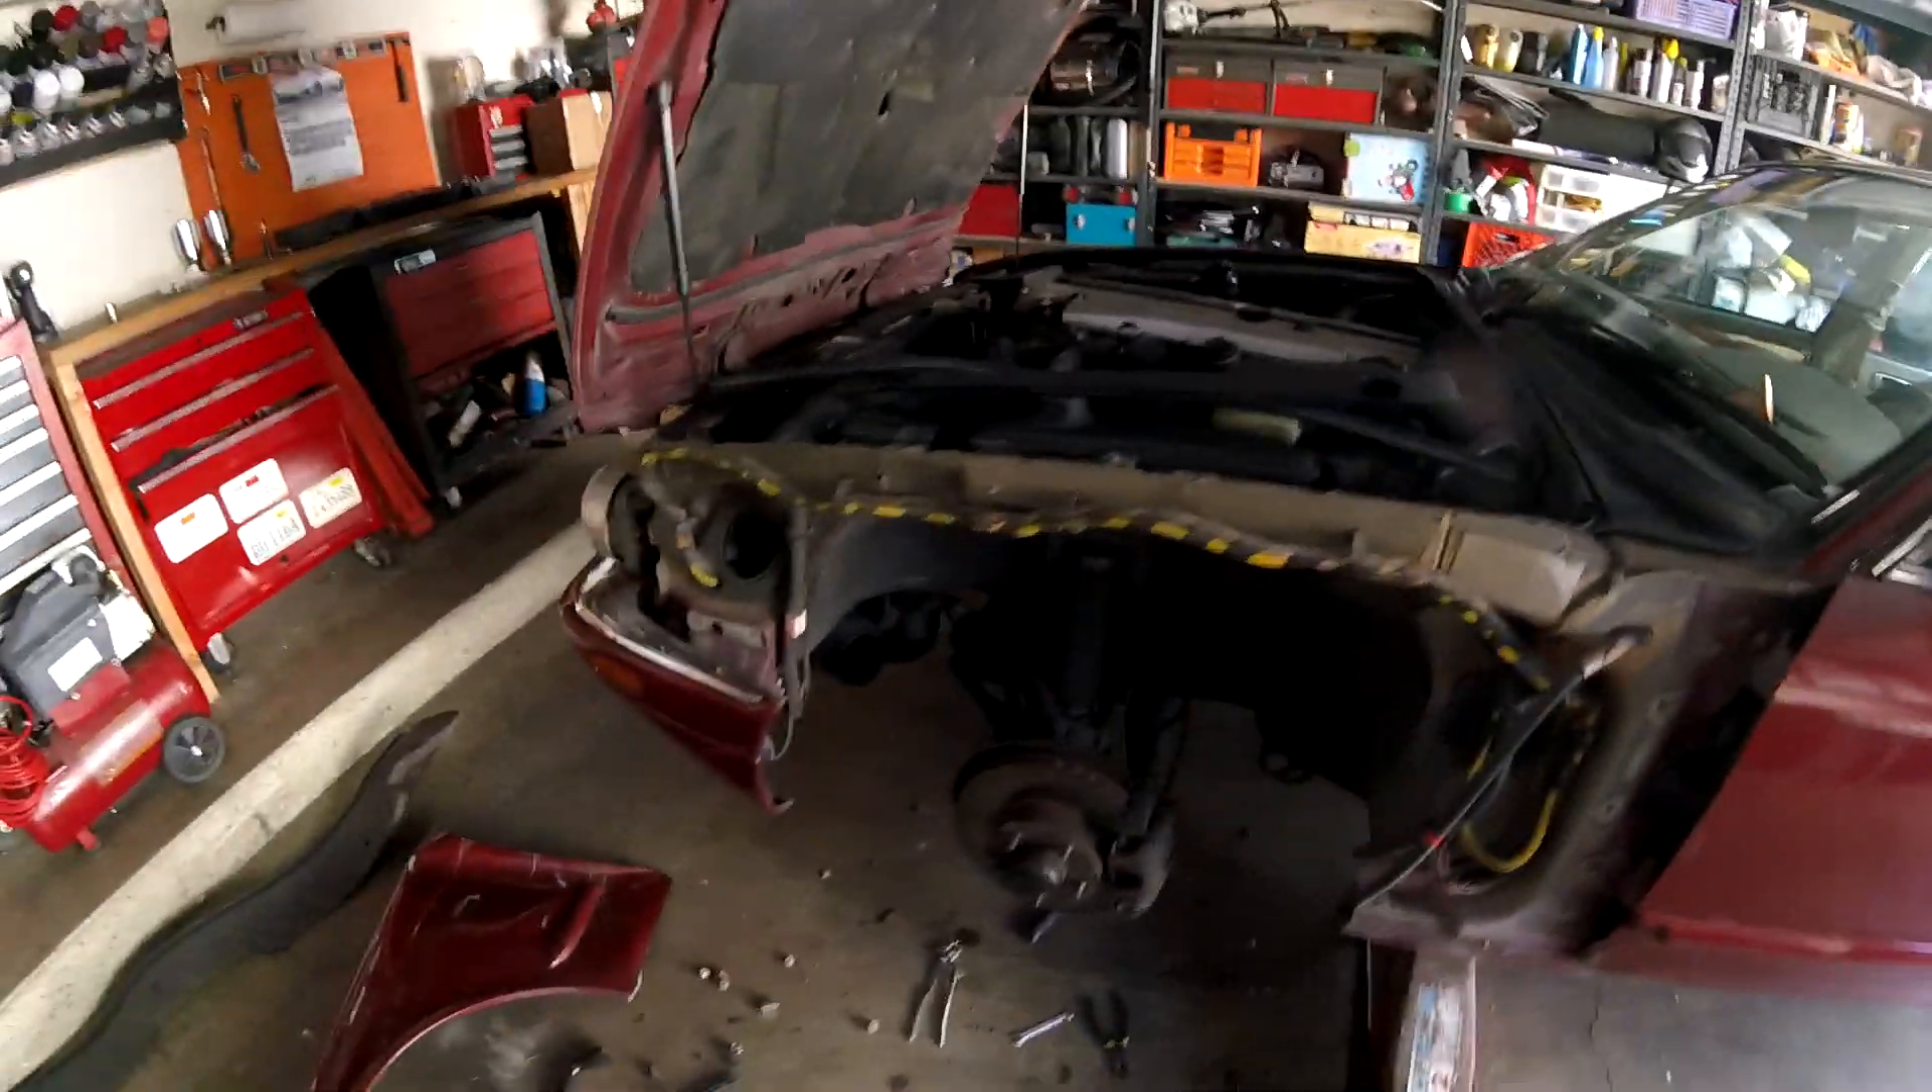Alright guys so I got the fender off it was not easy I'm telling you right now especially like my fender is bent right here so I couldn't even put a wrench in there.